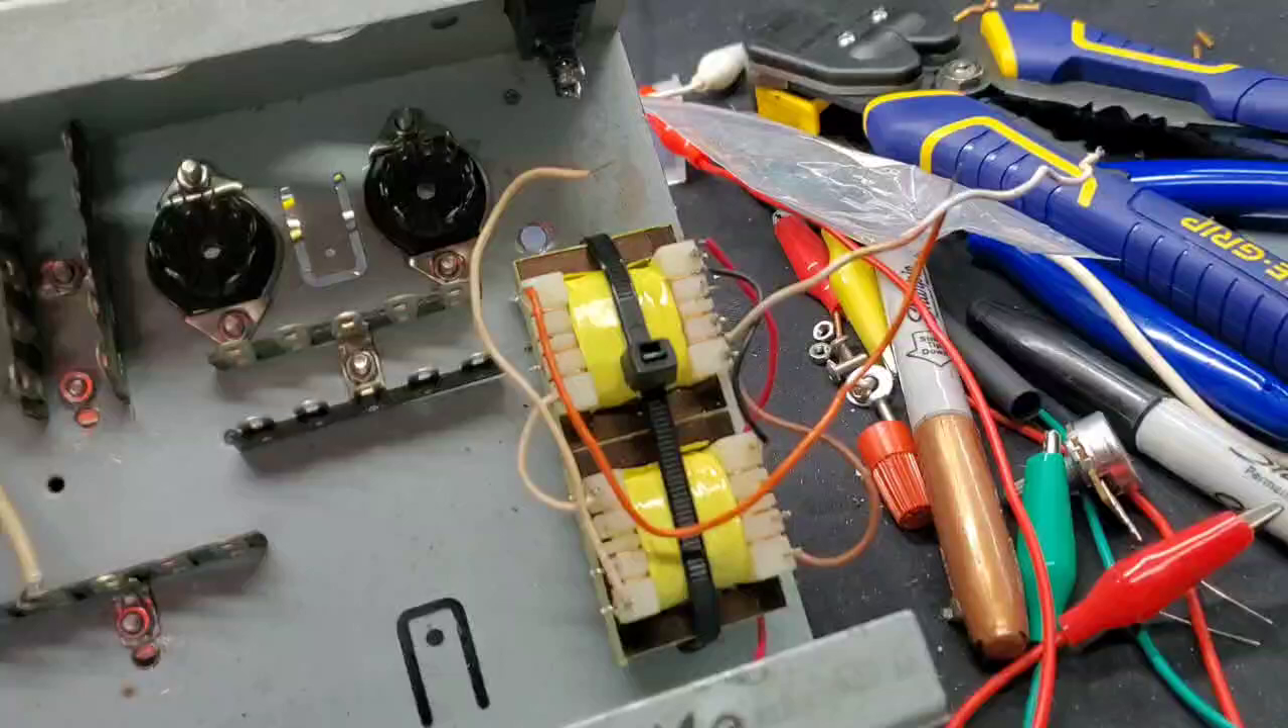Got the audio transformer zip tied in place right there.